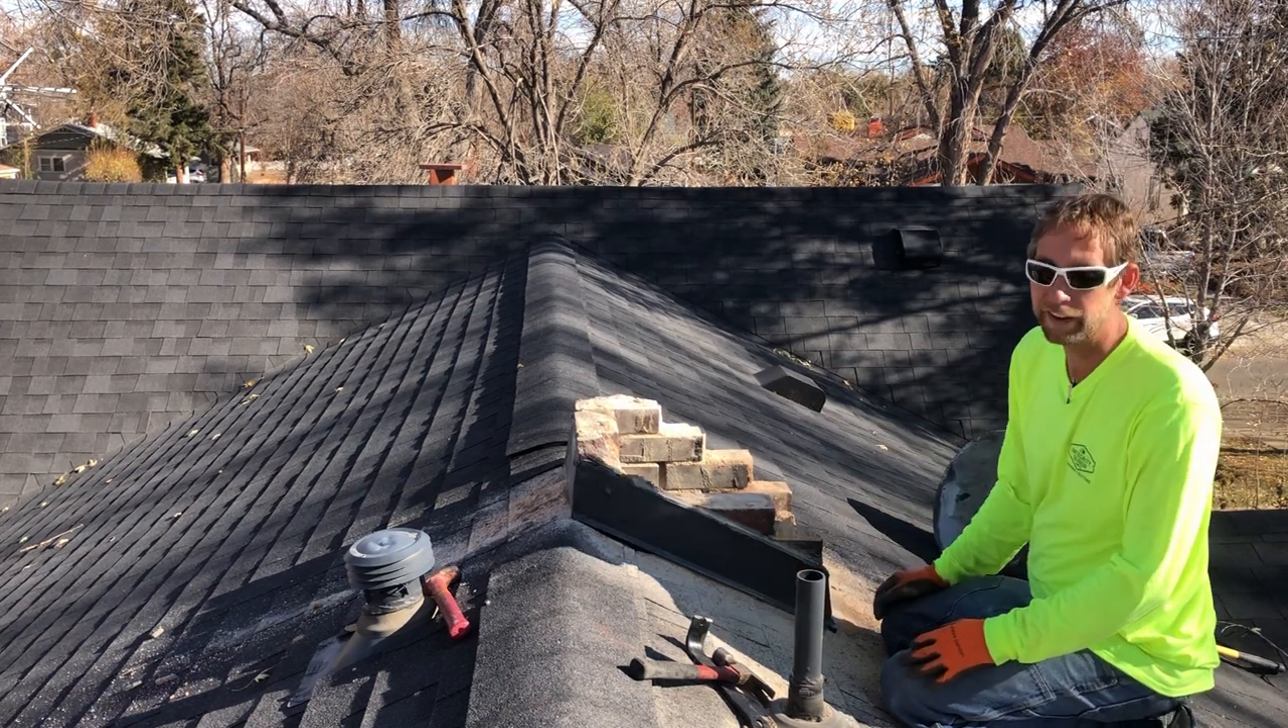All right, now we got most of the brick off. Now we're down to really close to the roof deck.